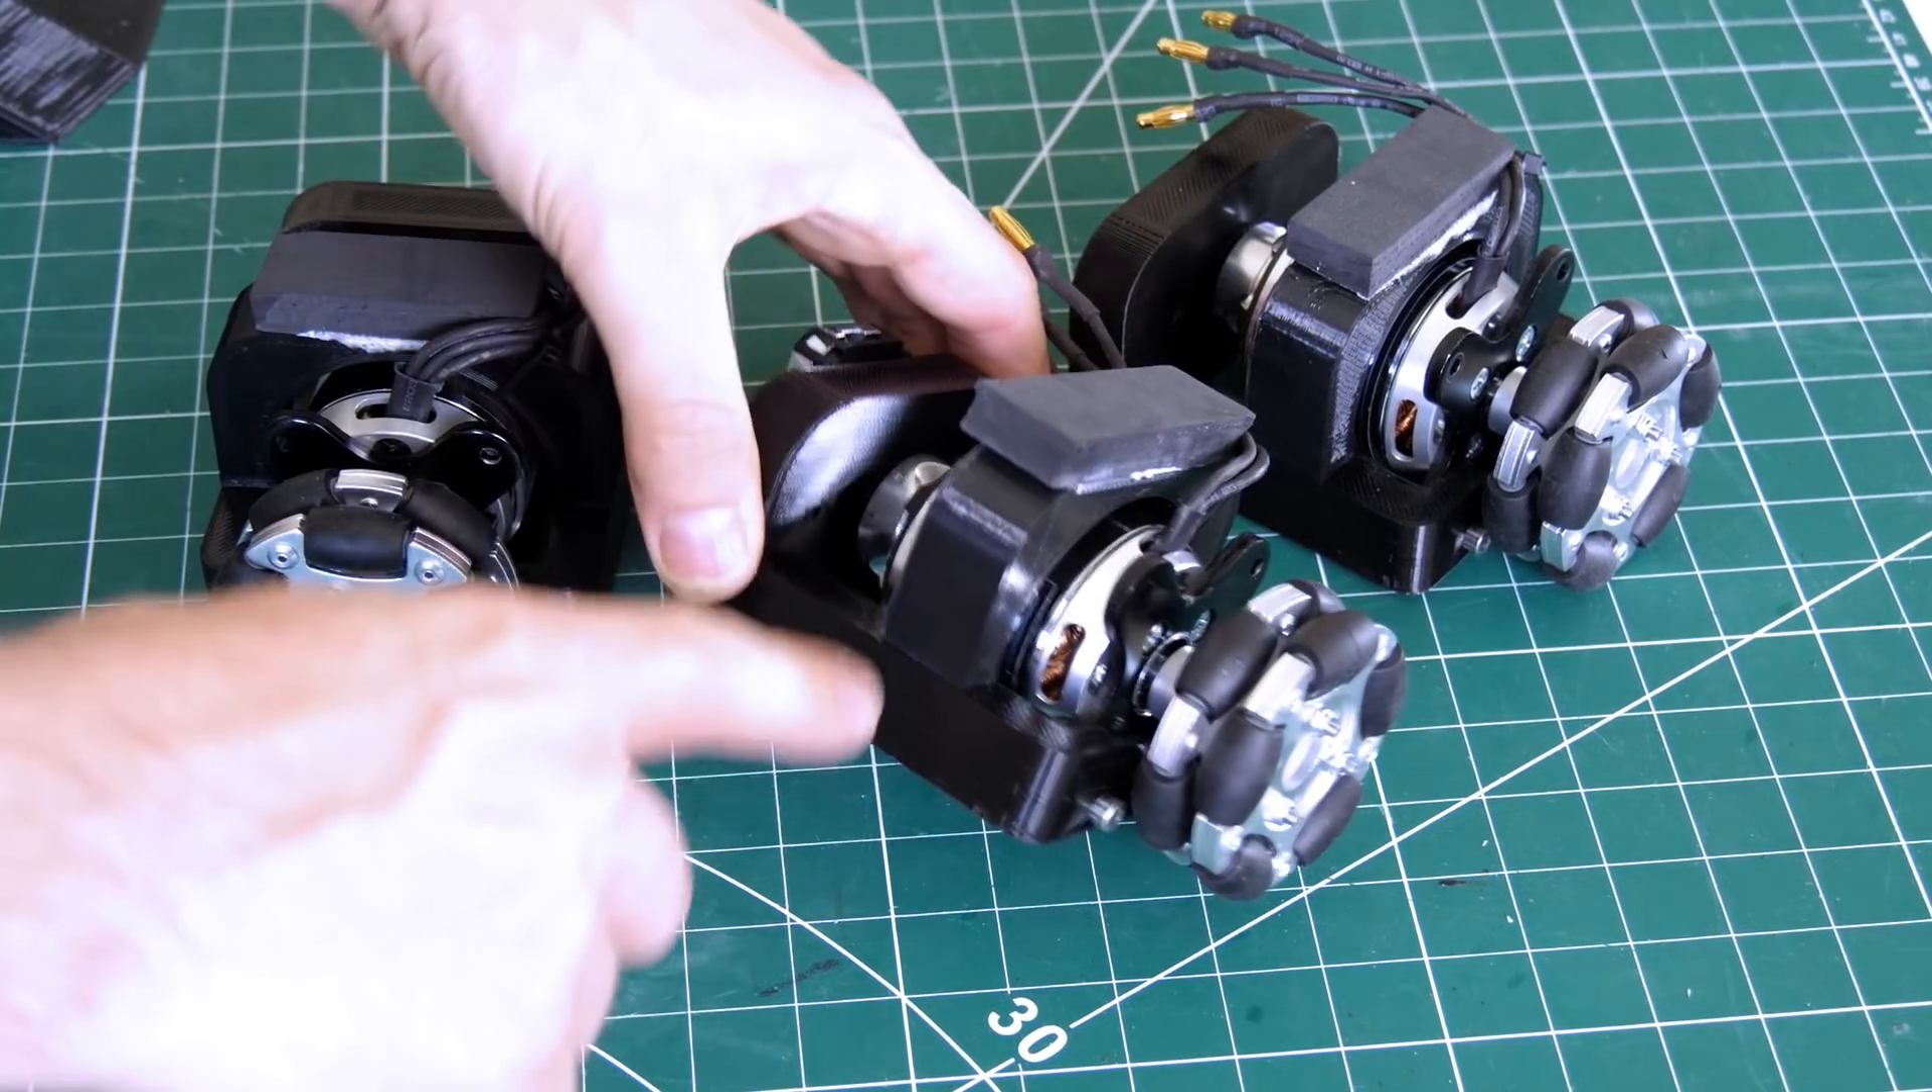So i fitted the motors into their cradles there and each one's got a block of foam on top which is going to act as a cushion for the suspension.